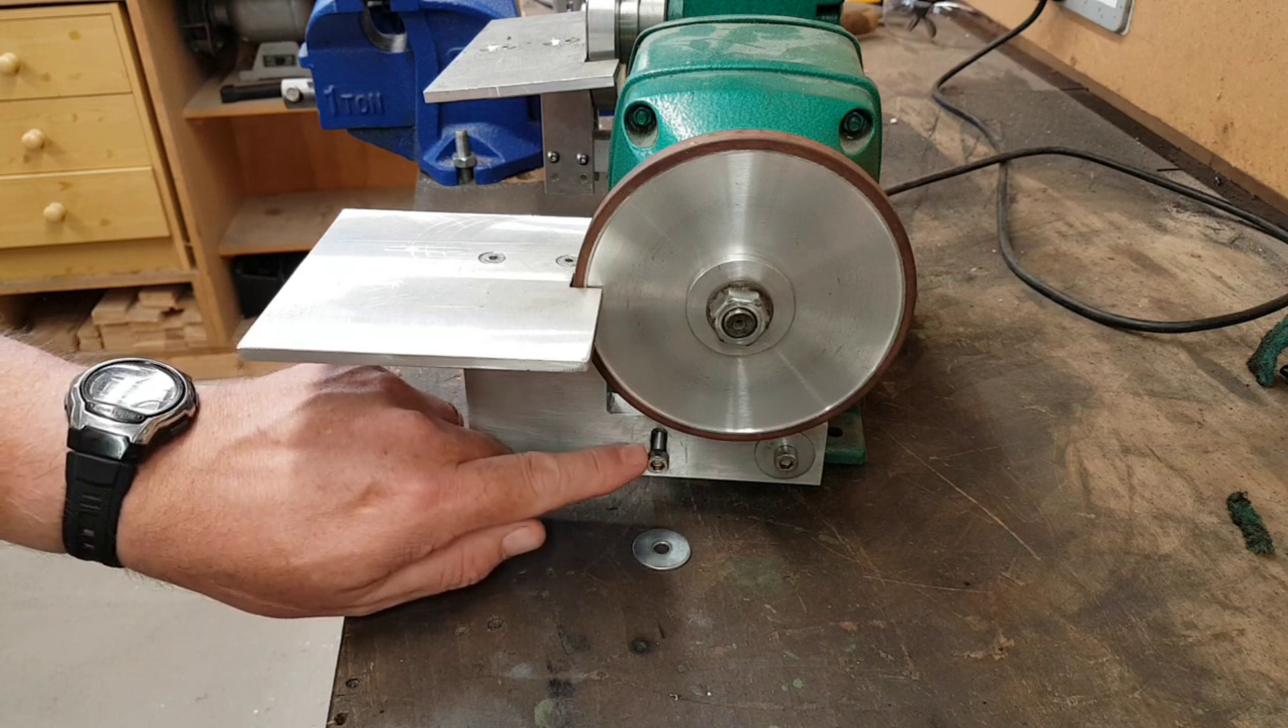The table is mounted the bracket is mounted and as you can see I've machined a radius slot there.